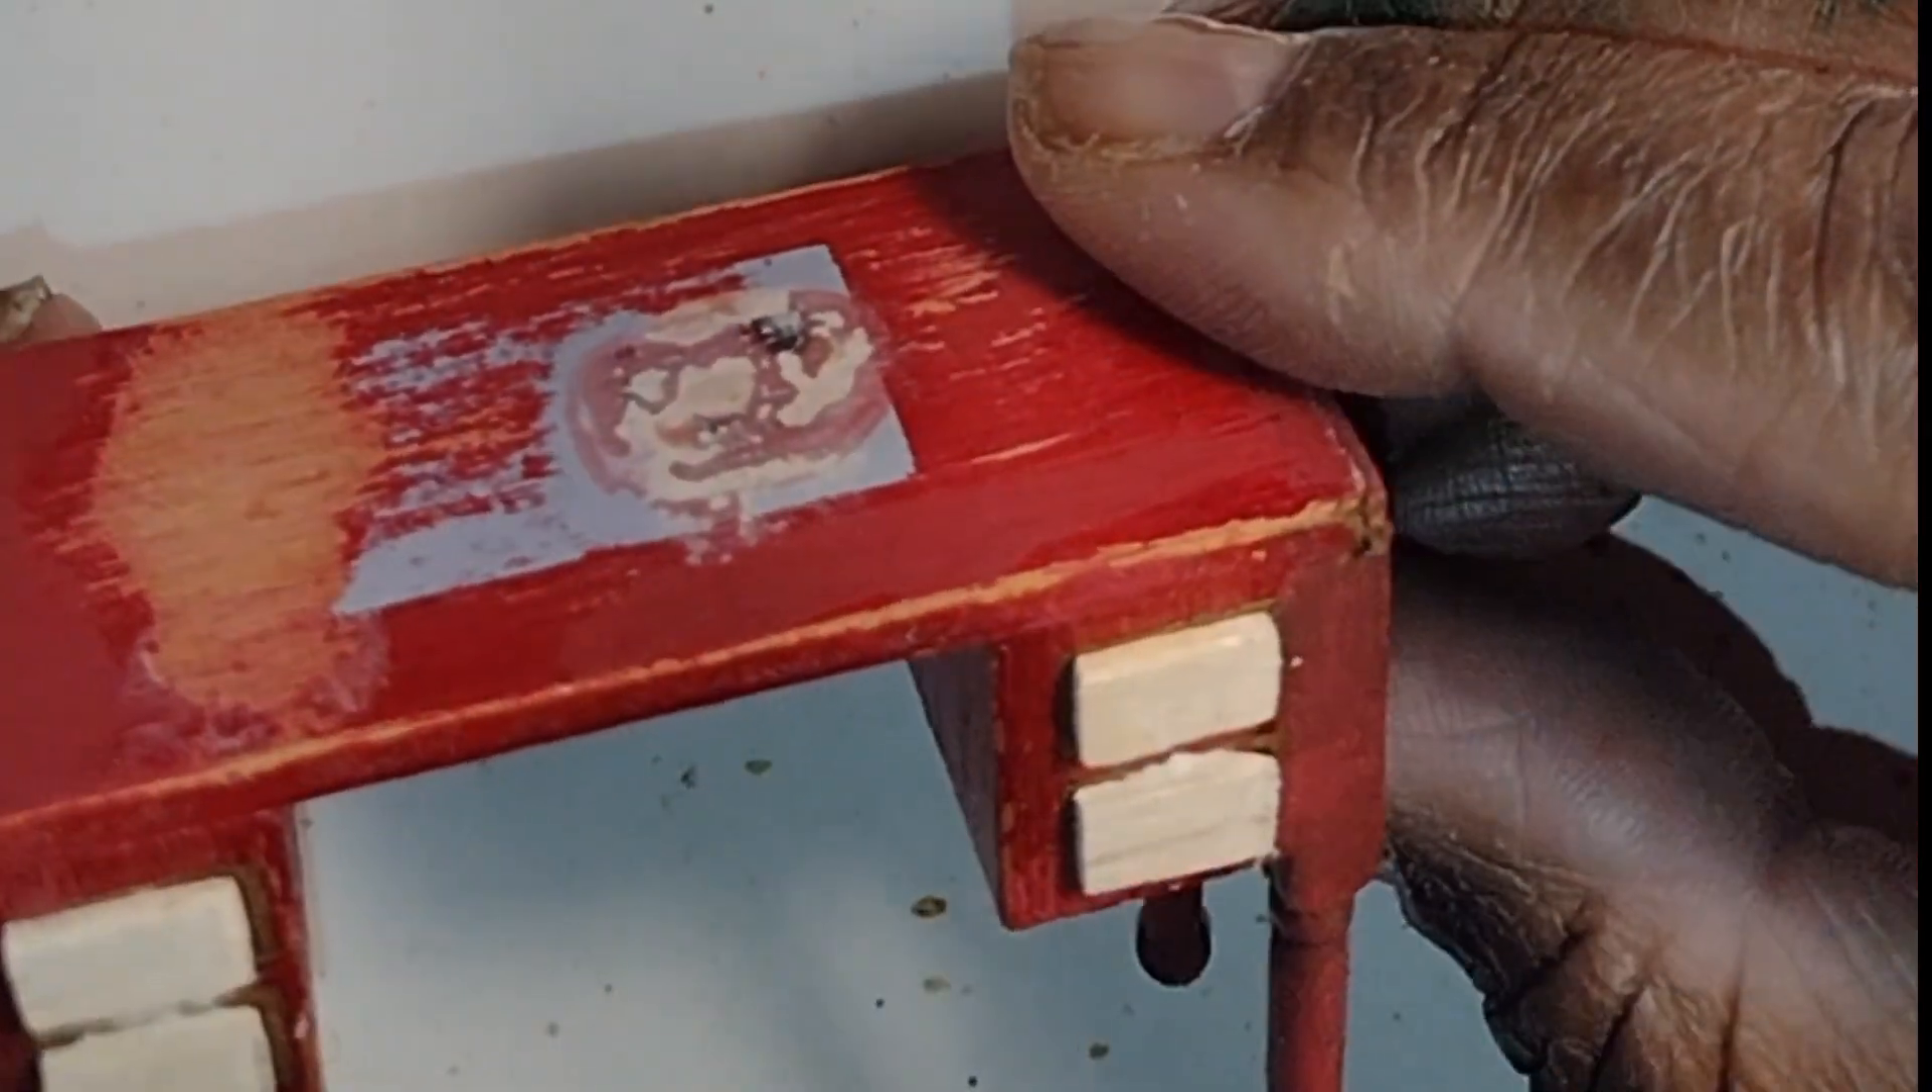Now while the legs are drying I went on and added the little drawer fronts that I cut out and I added the little wooden drawer fronts to where the drawn out pictures of the drawers had been.